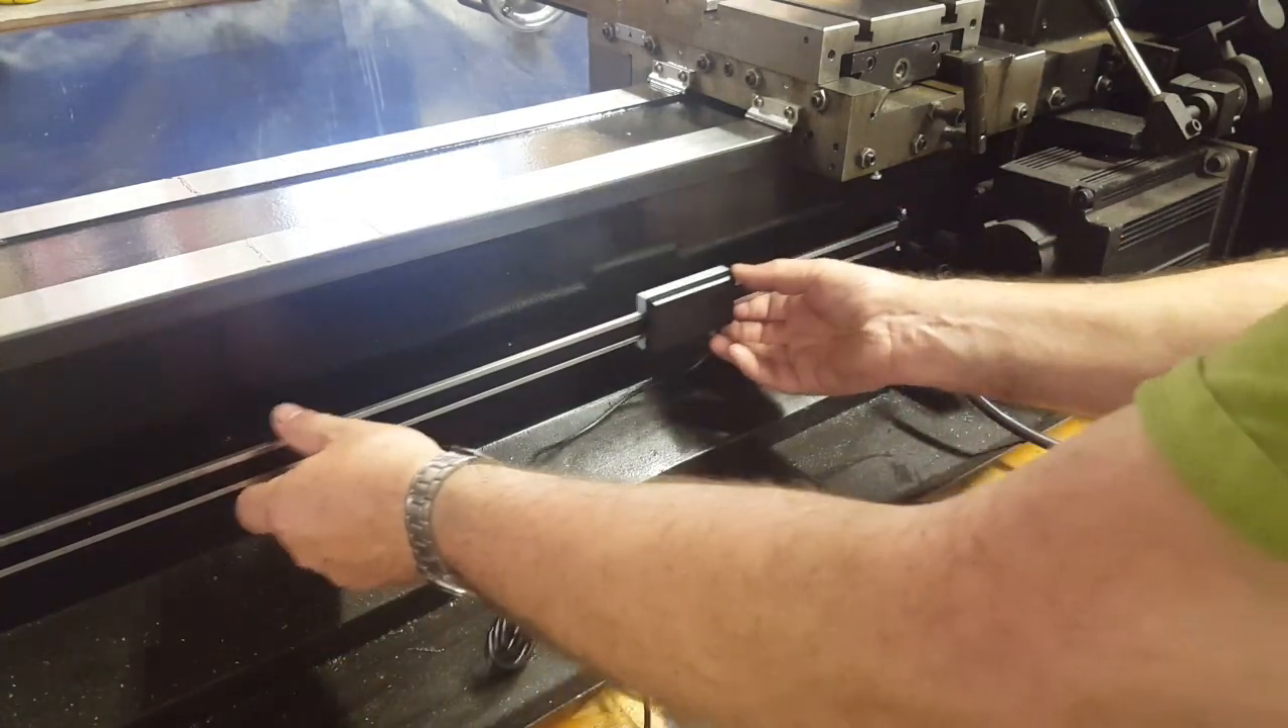Okay fellas we've got our scale and our sensor here mounted up you can see it slides back and forth.